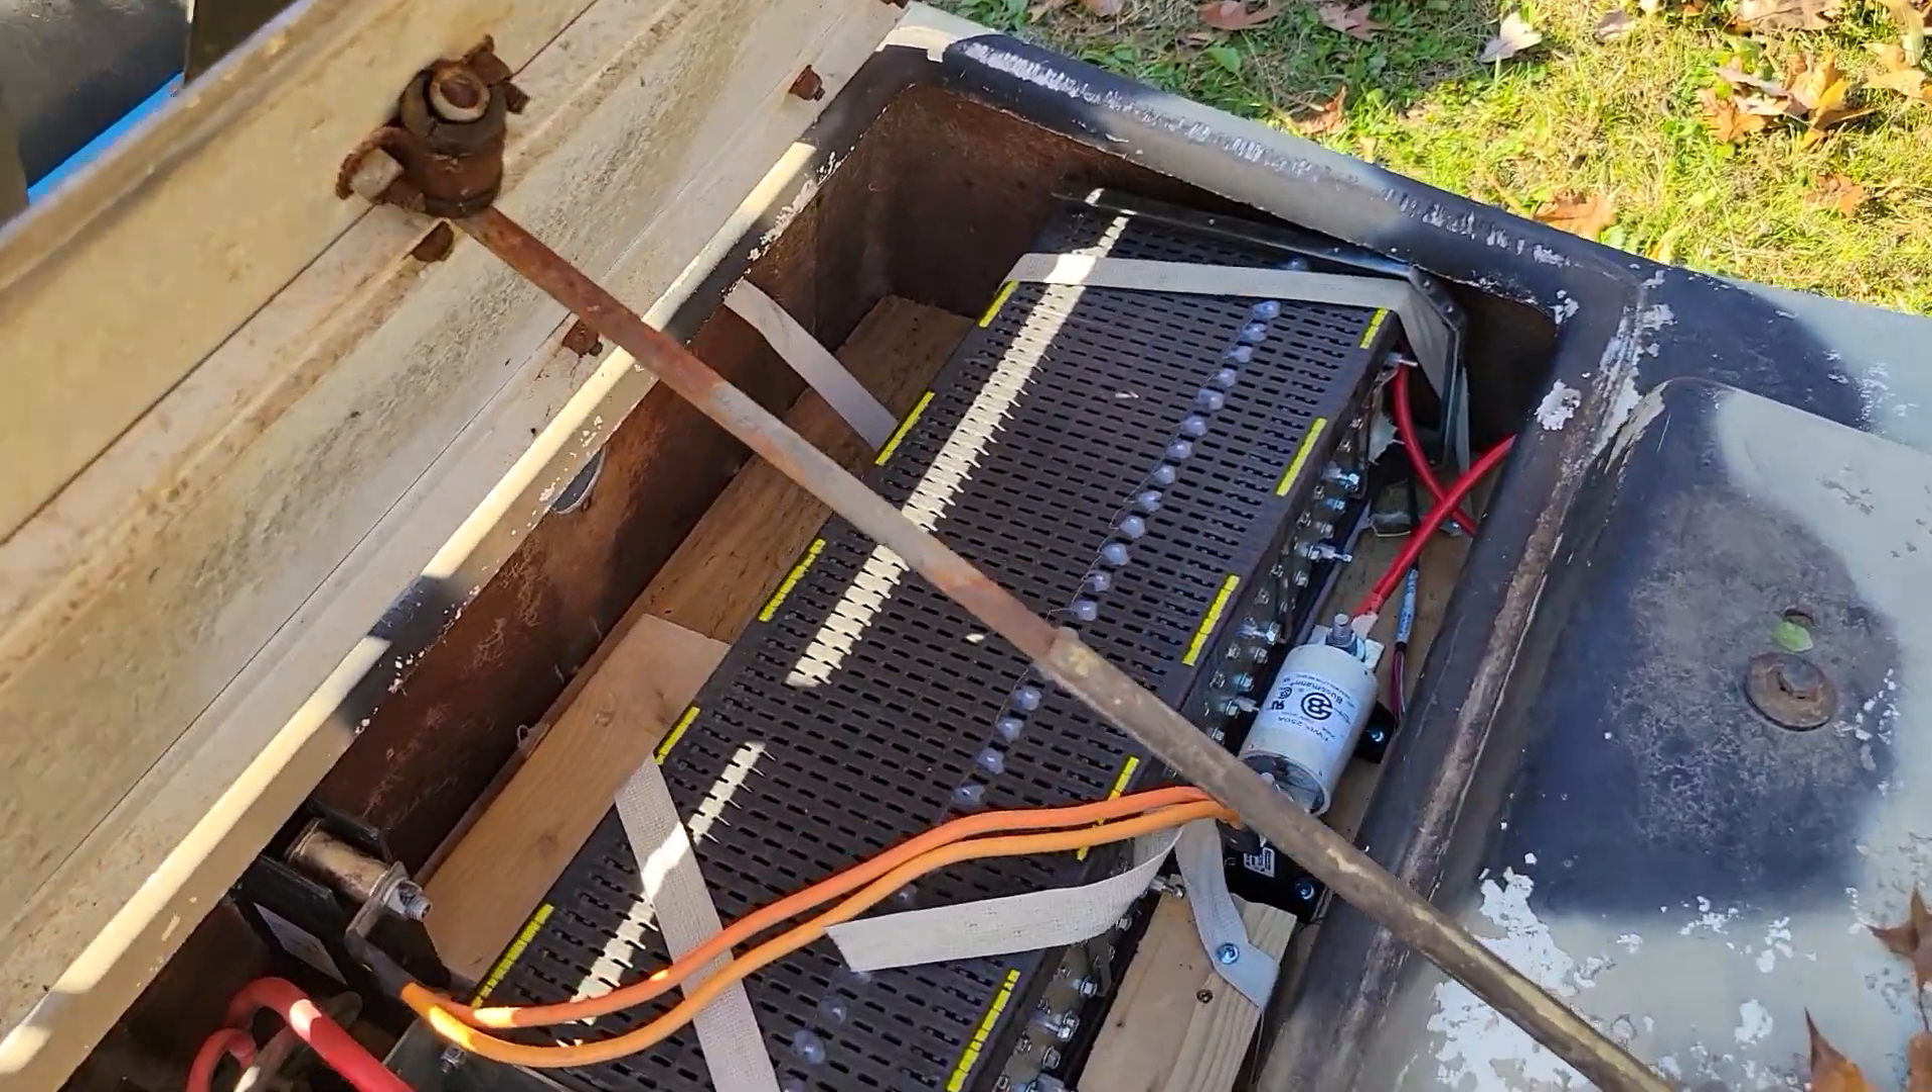Okay the battery's in place.